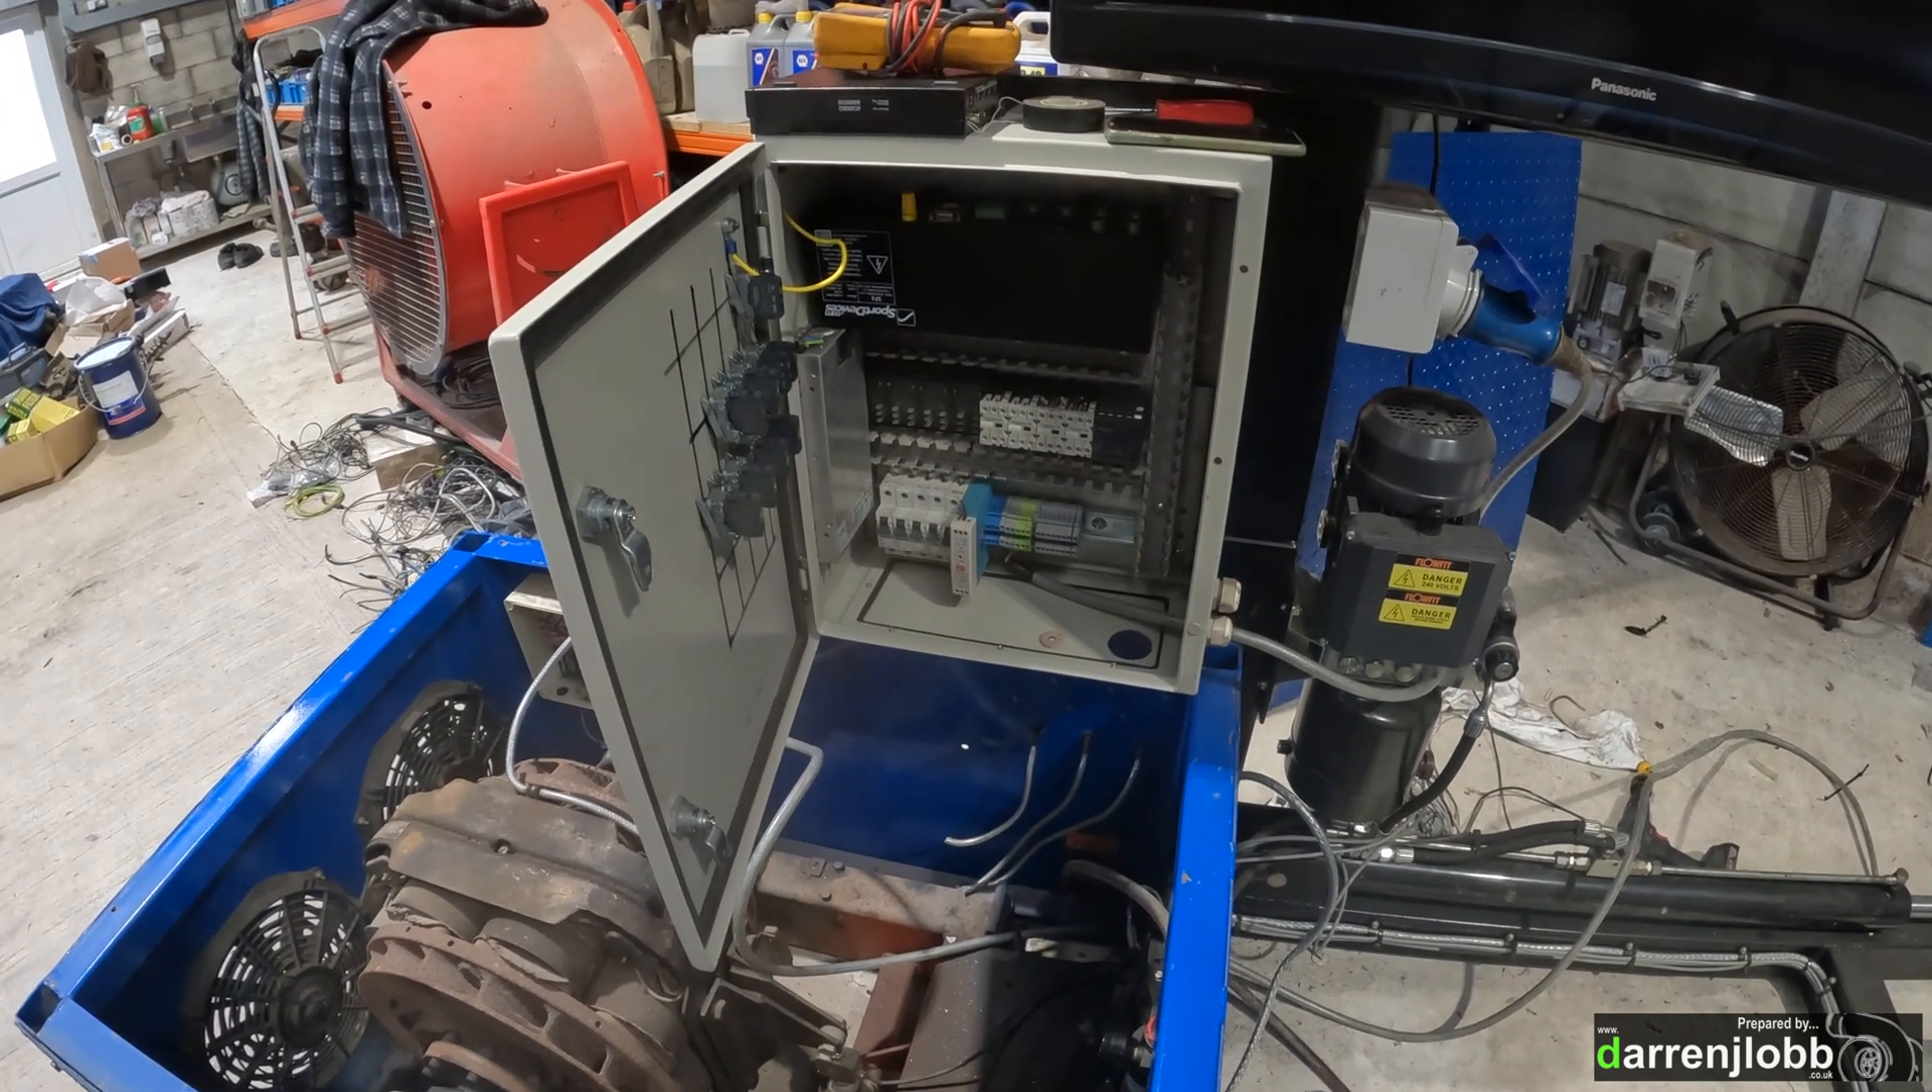Right okay guys um you can see we've got the control box mounted on the frame of the dyno now.